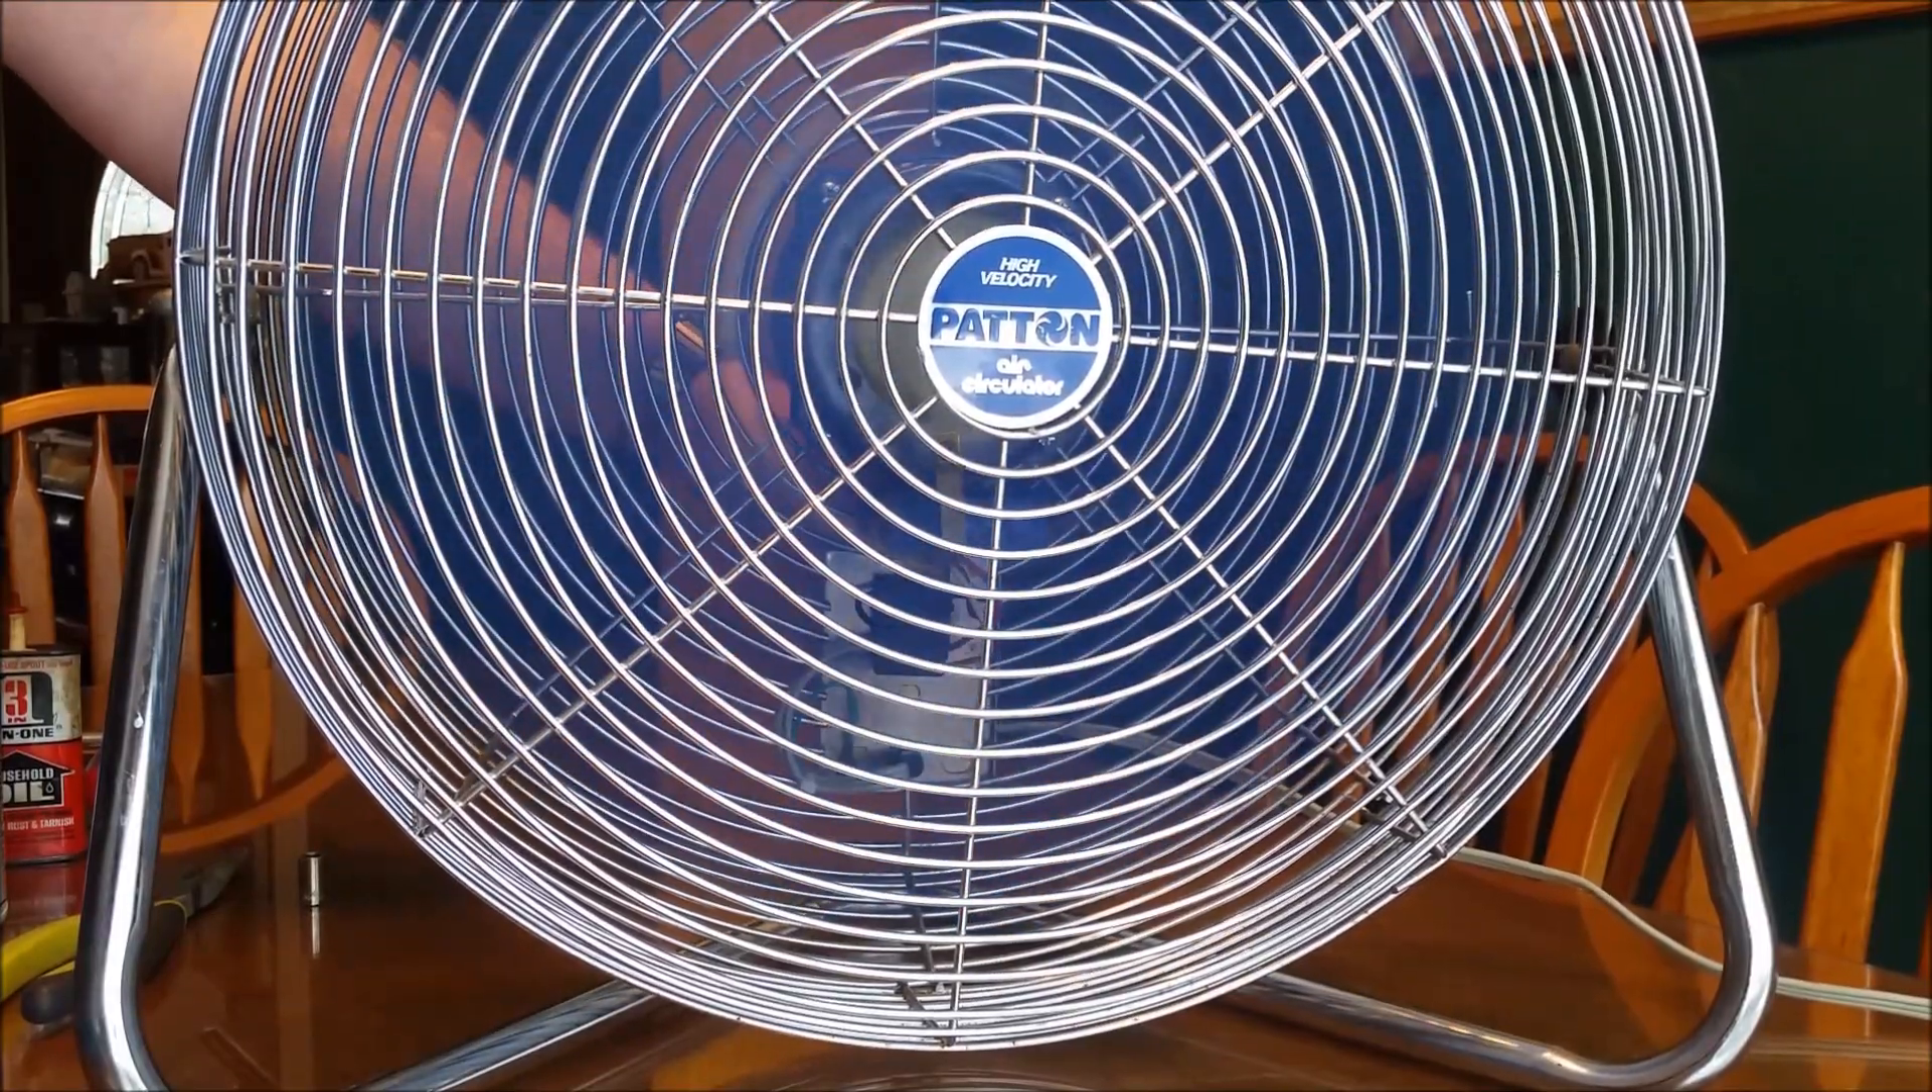All right, so I got the blade back on, and I put the cover on.